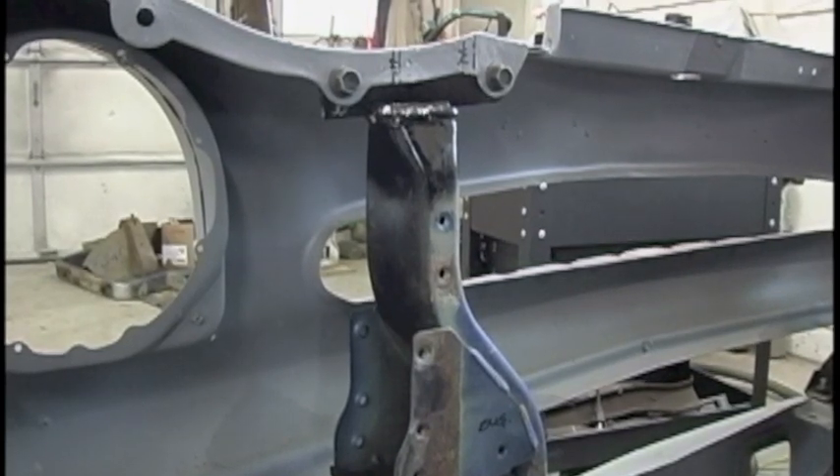So this is the modified radiator support in place and it's just holding up the nose here.